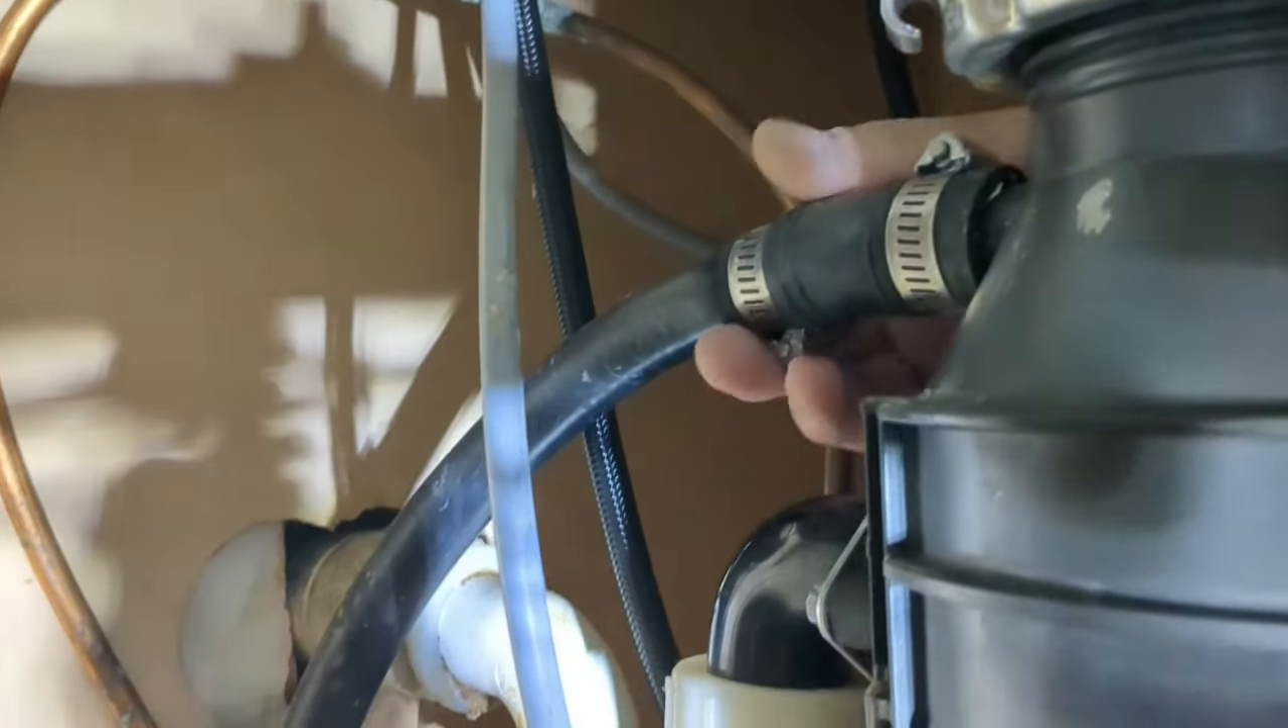You can see these pipe clamps back here that are holding that pipe on.